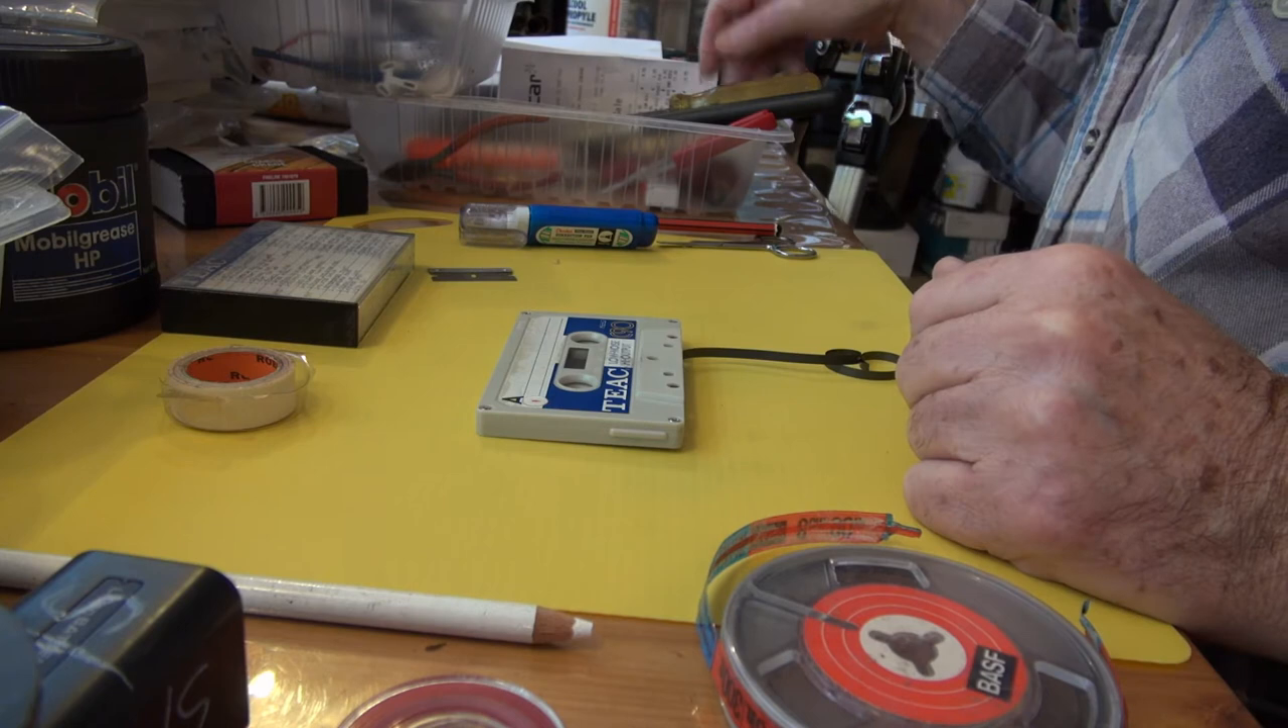Now, this particular cassette is only coming out one end, so I need to get the other end out.